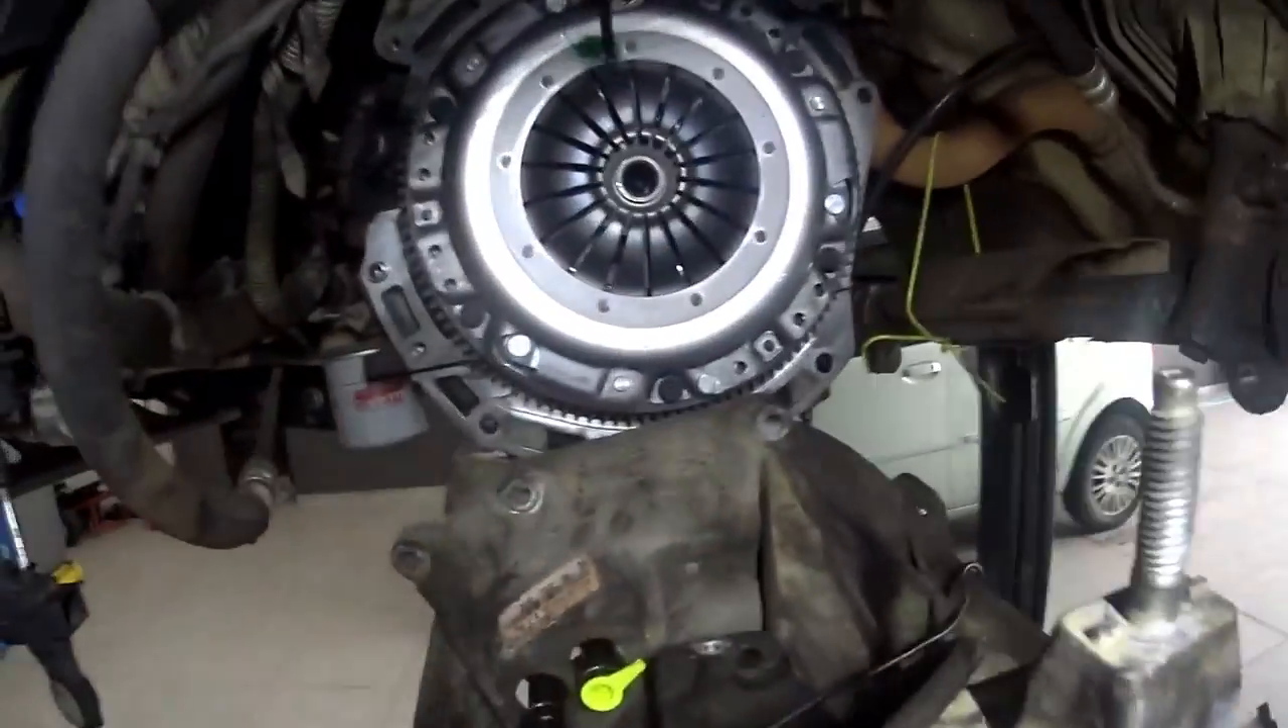Kit de embreagem já está no local Torqueado, tá?